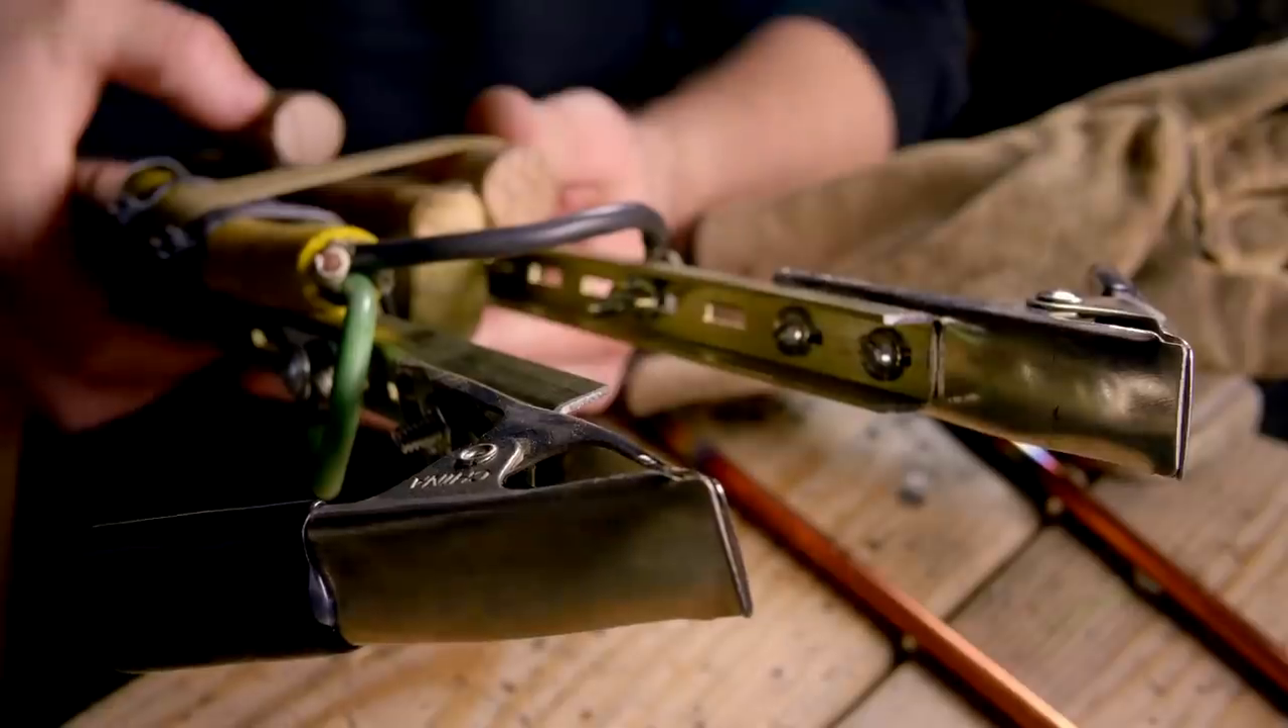To each section of the wood handle, I've attached a metal rail to extend the end of the torch further away from your hands.